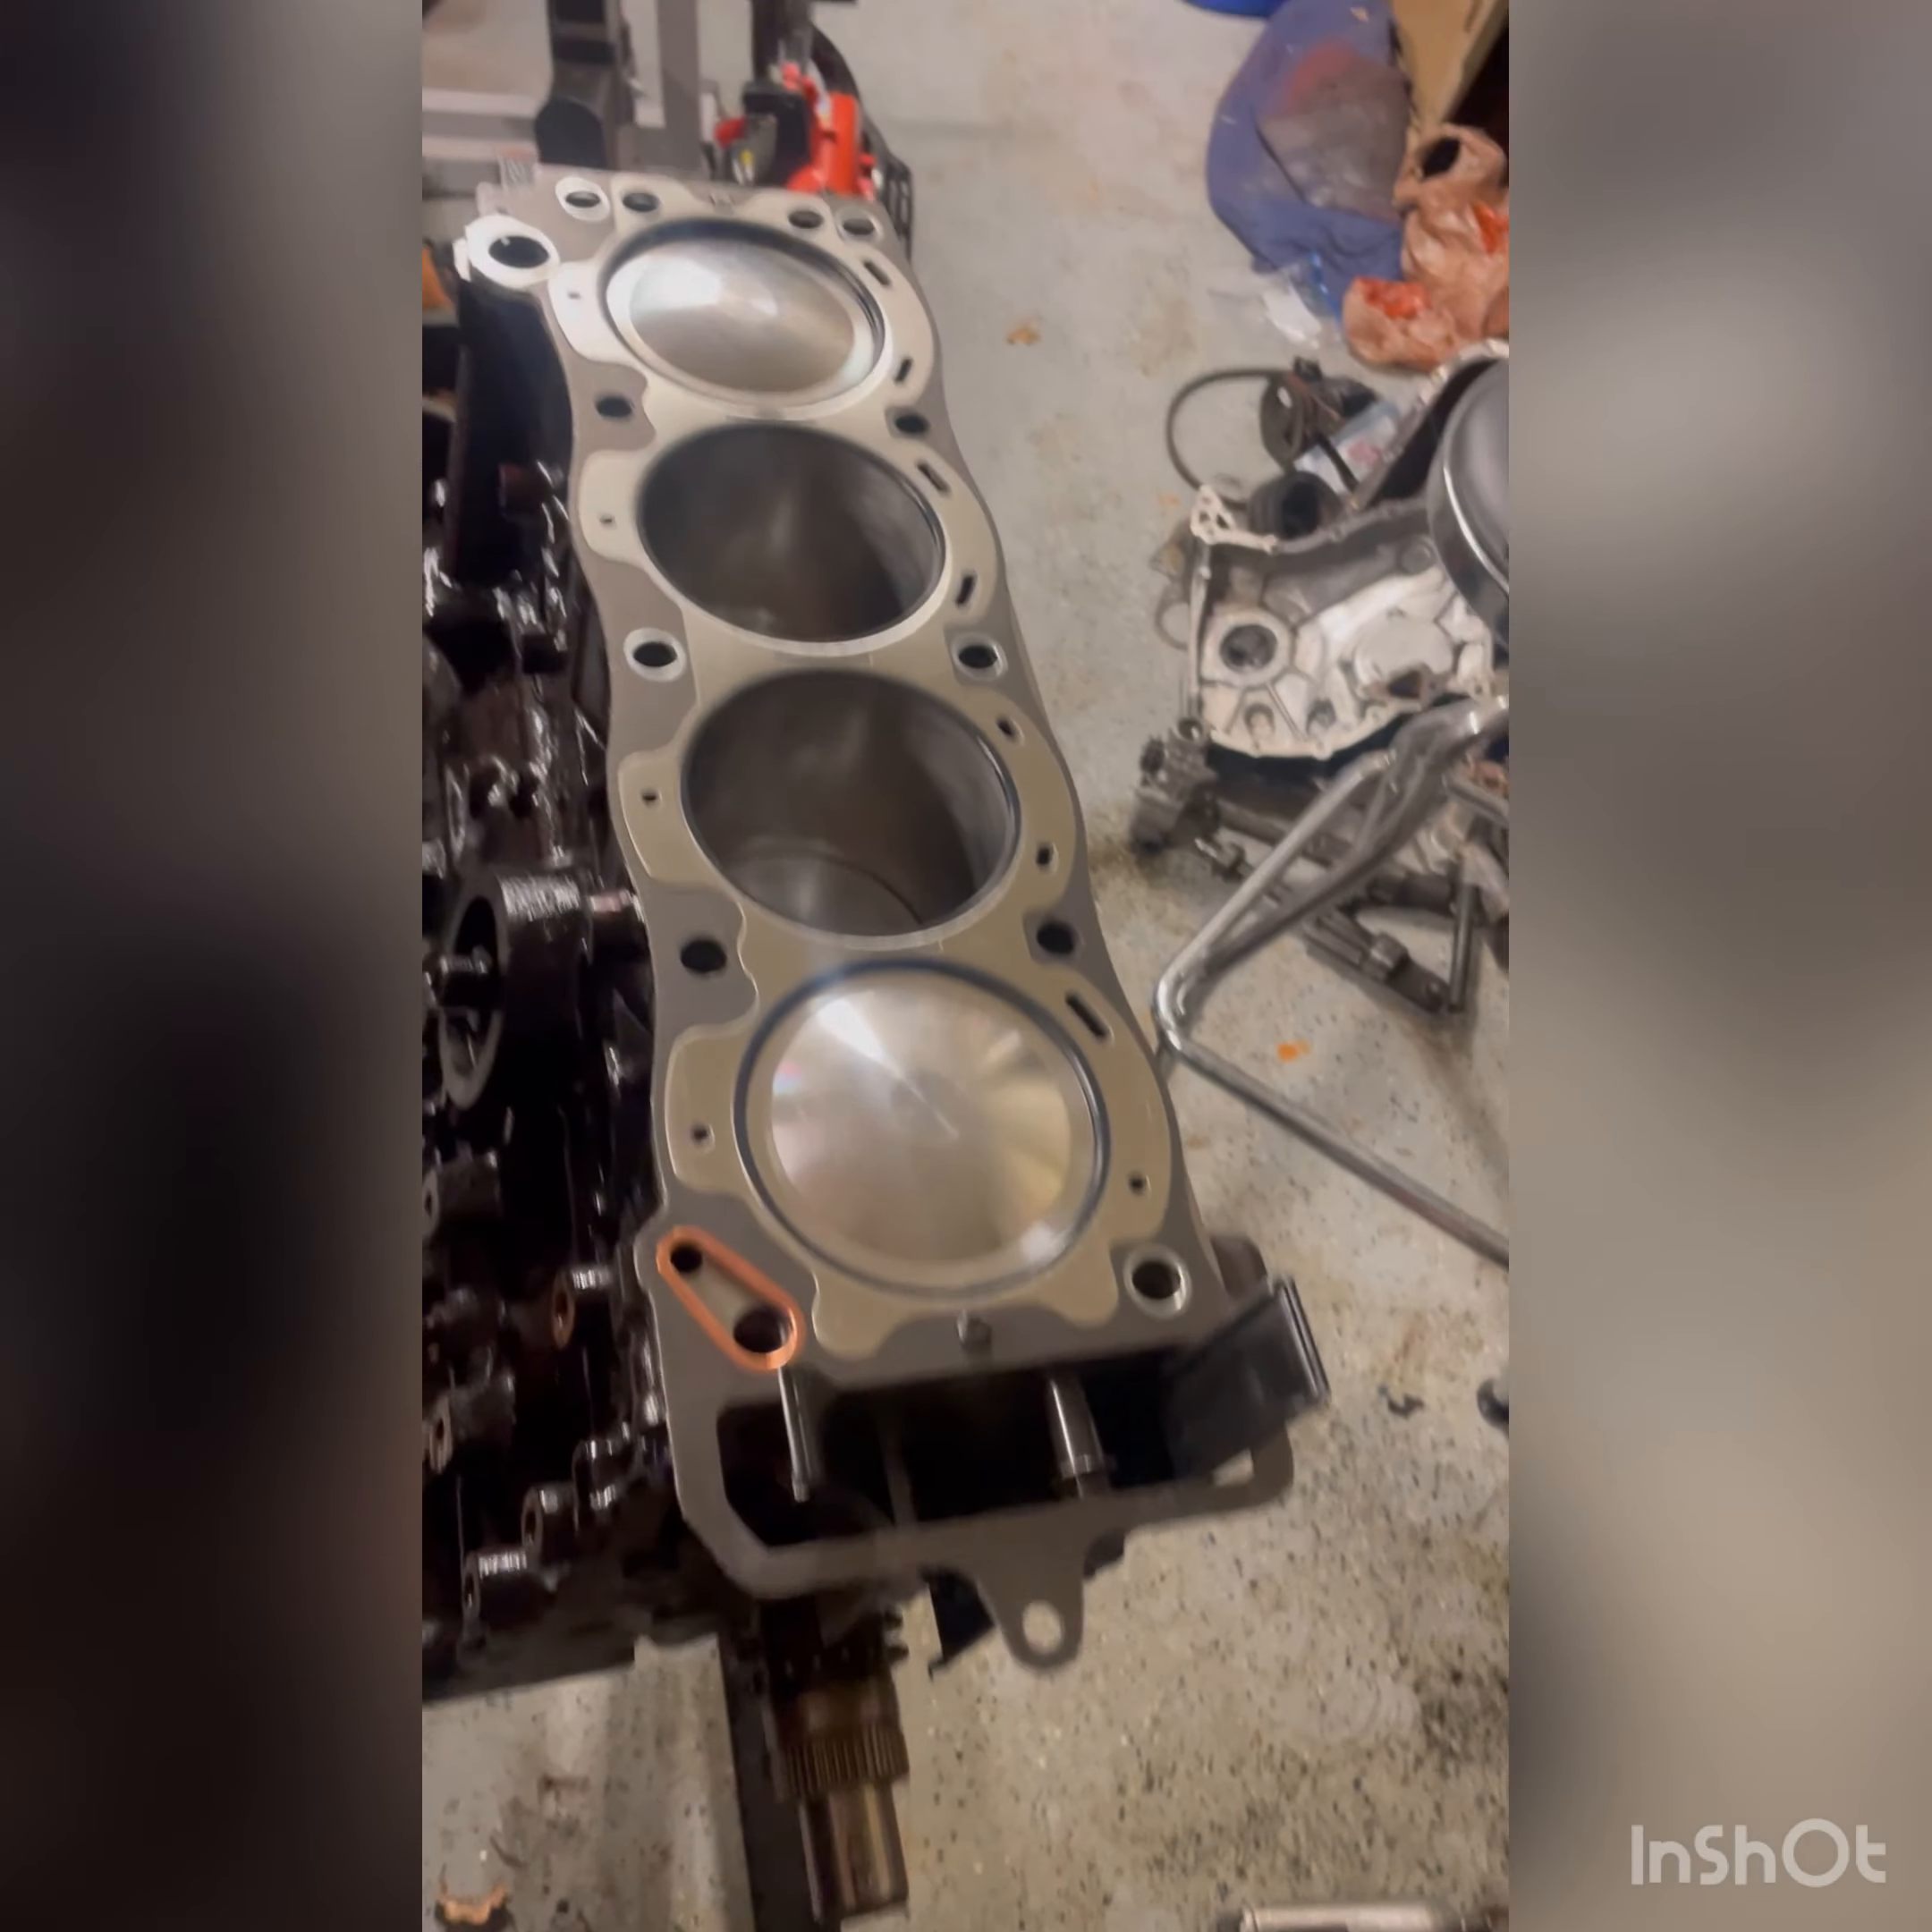Head gasket is on.